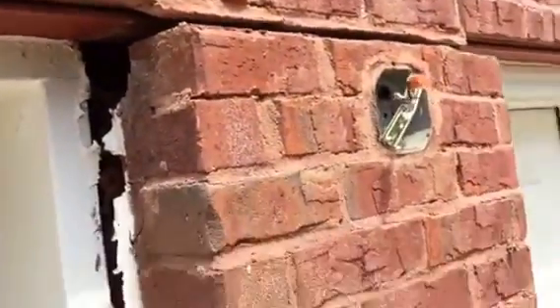As you can tell, the center column of the garage has pulled away, and it has also dropped down.